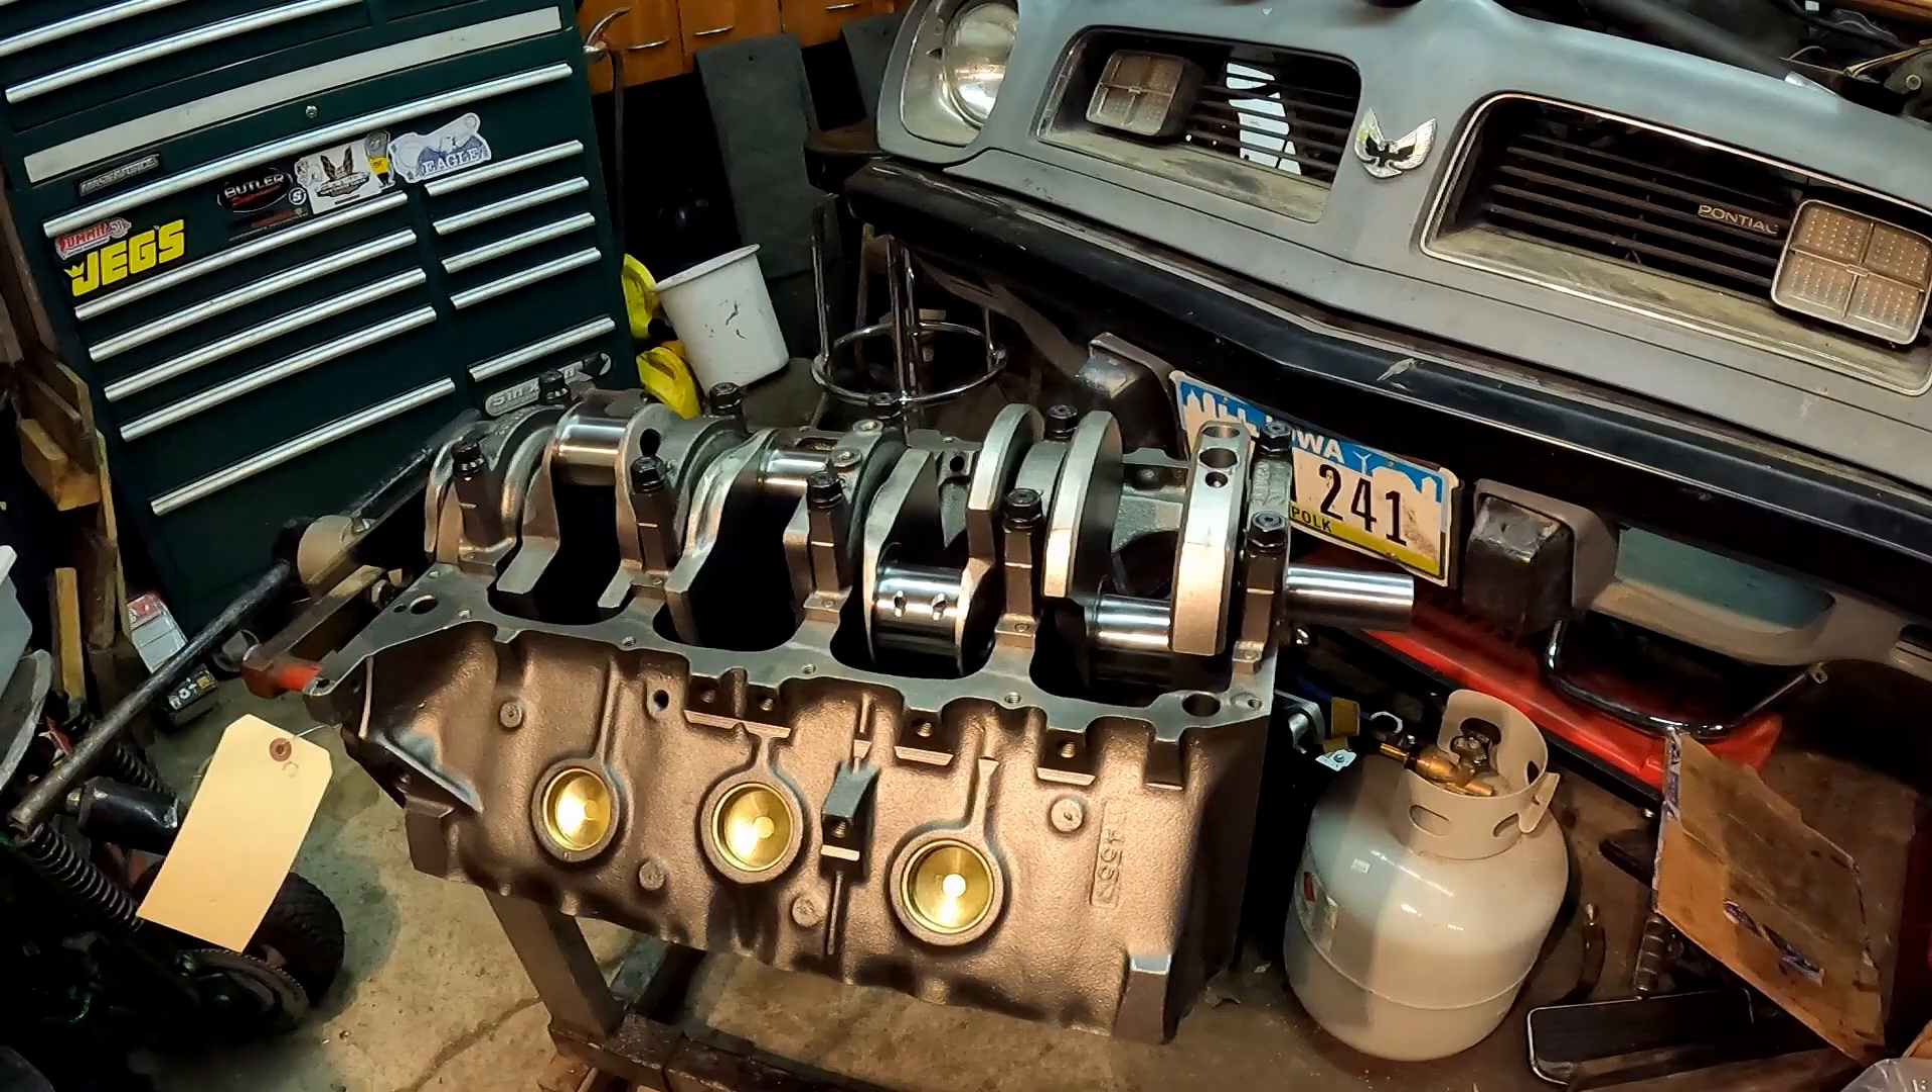And there you have it. That is one freshly installed and torqued down crank.